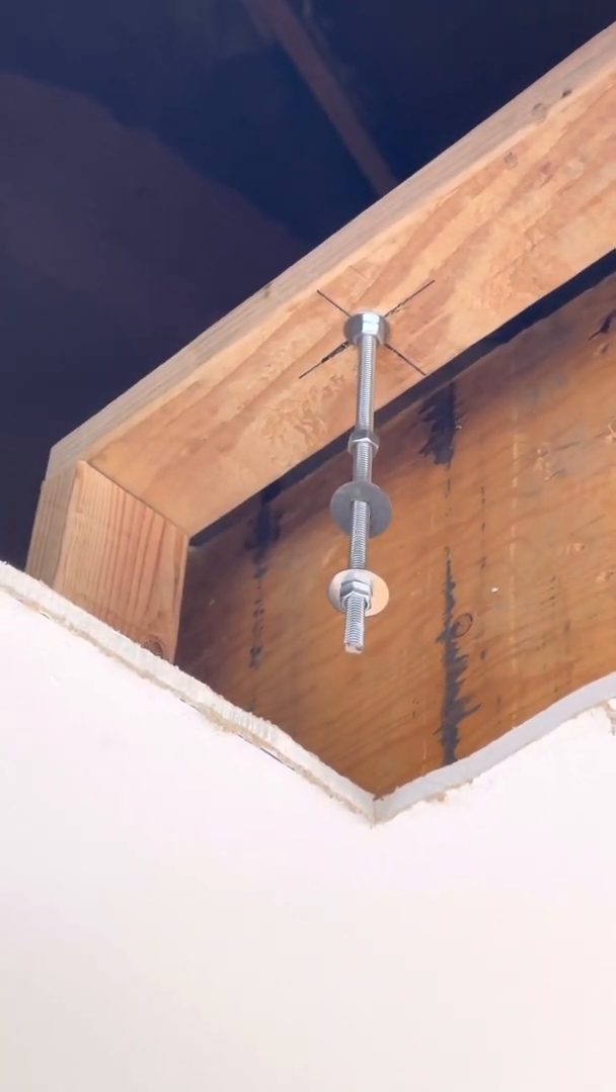We put an insulated washer there and then a washer on the bottom with the three -eighths nut and the all -thread.